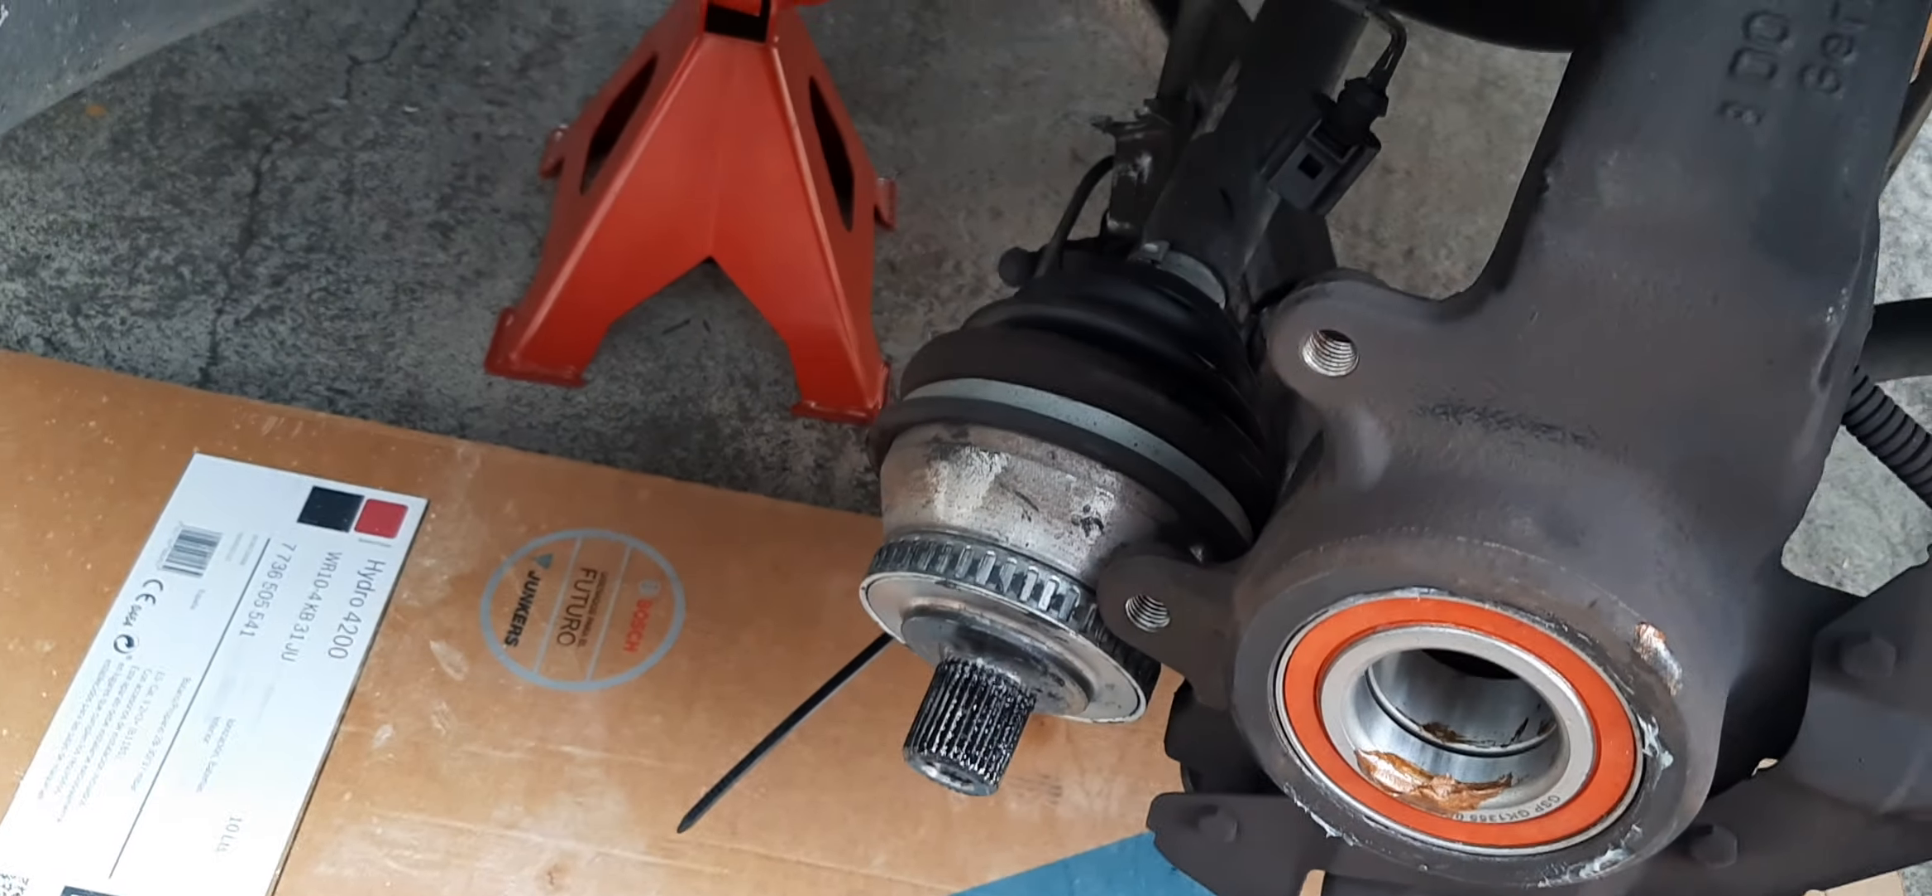Fijaos ya el rodamiento colocado en su sitio sin tener que utilizar prensa.